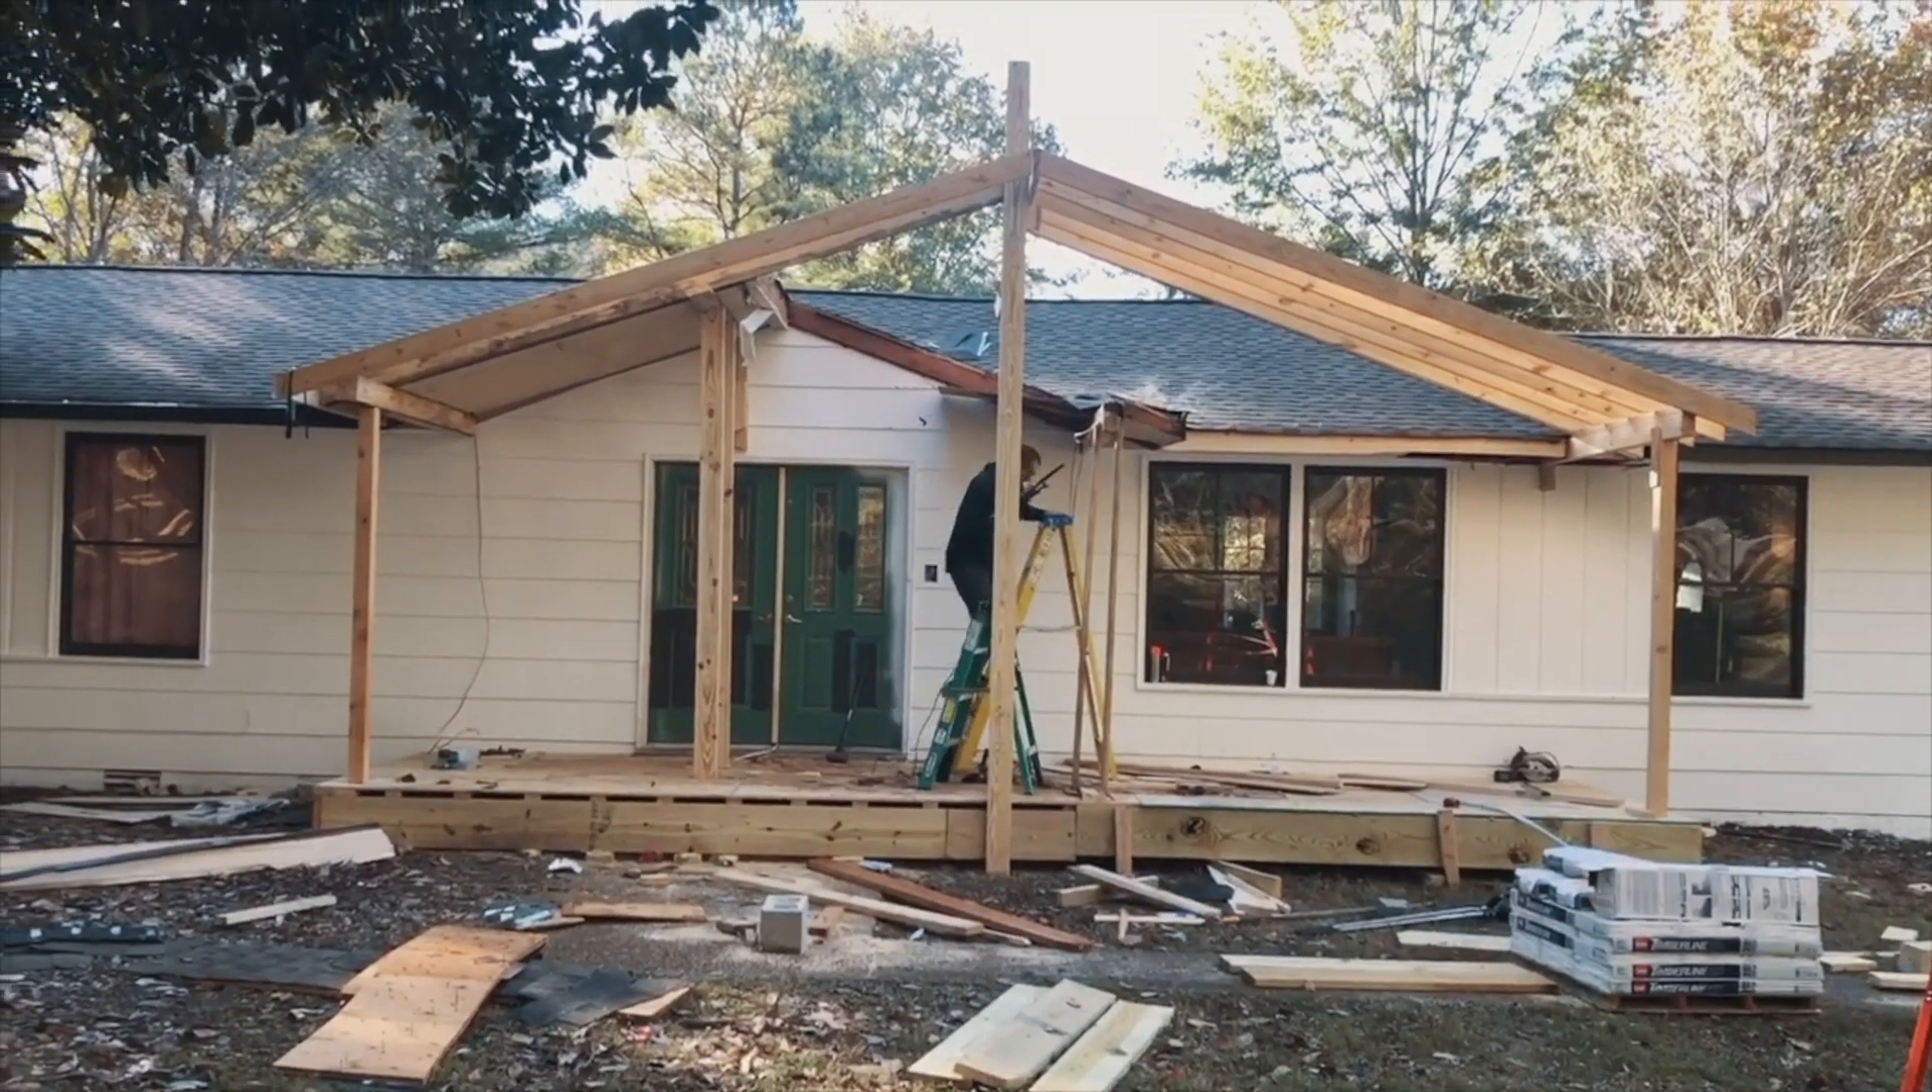So you can kind of start to see it looks like our bigger gabled roof. And these beams right here are just support beams right now until he gets it all put up.